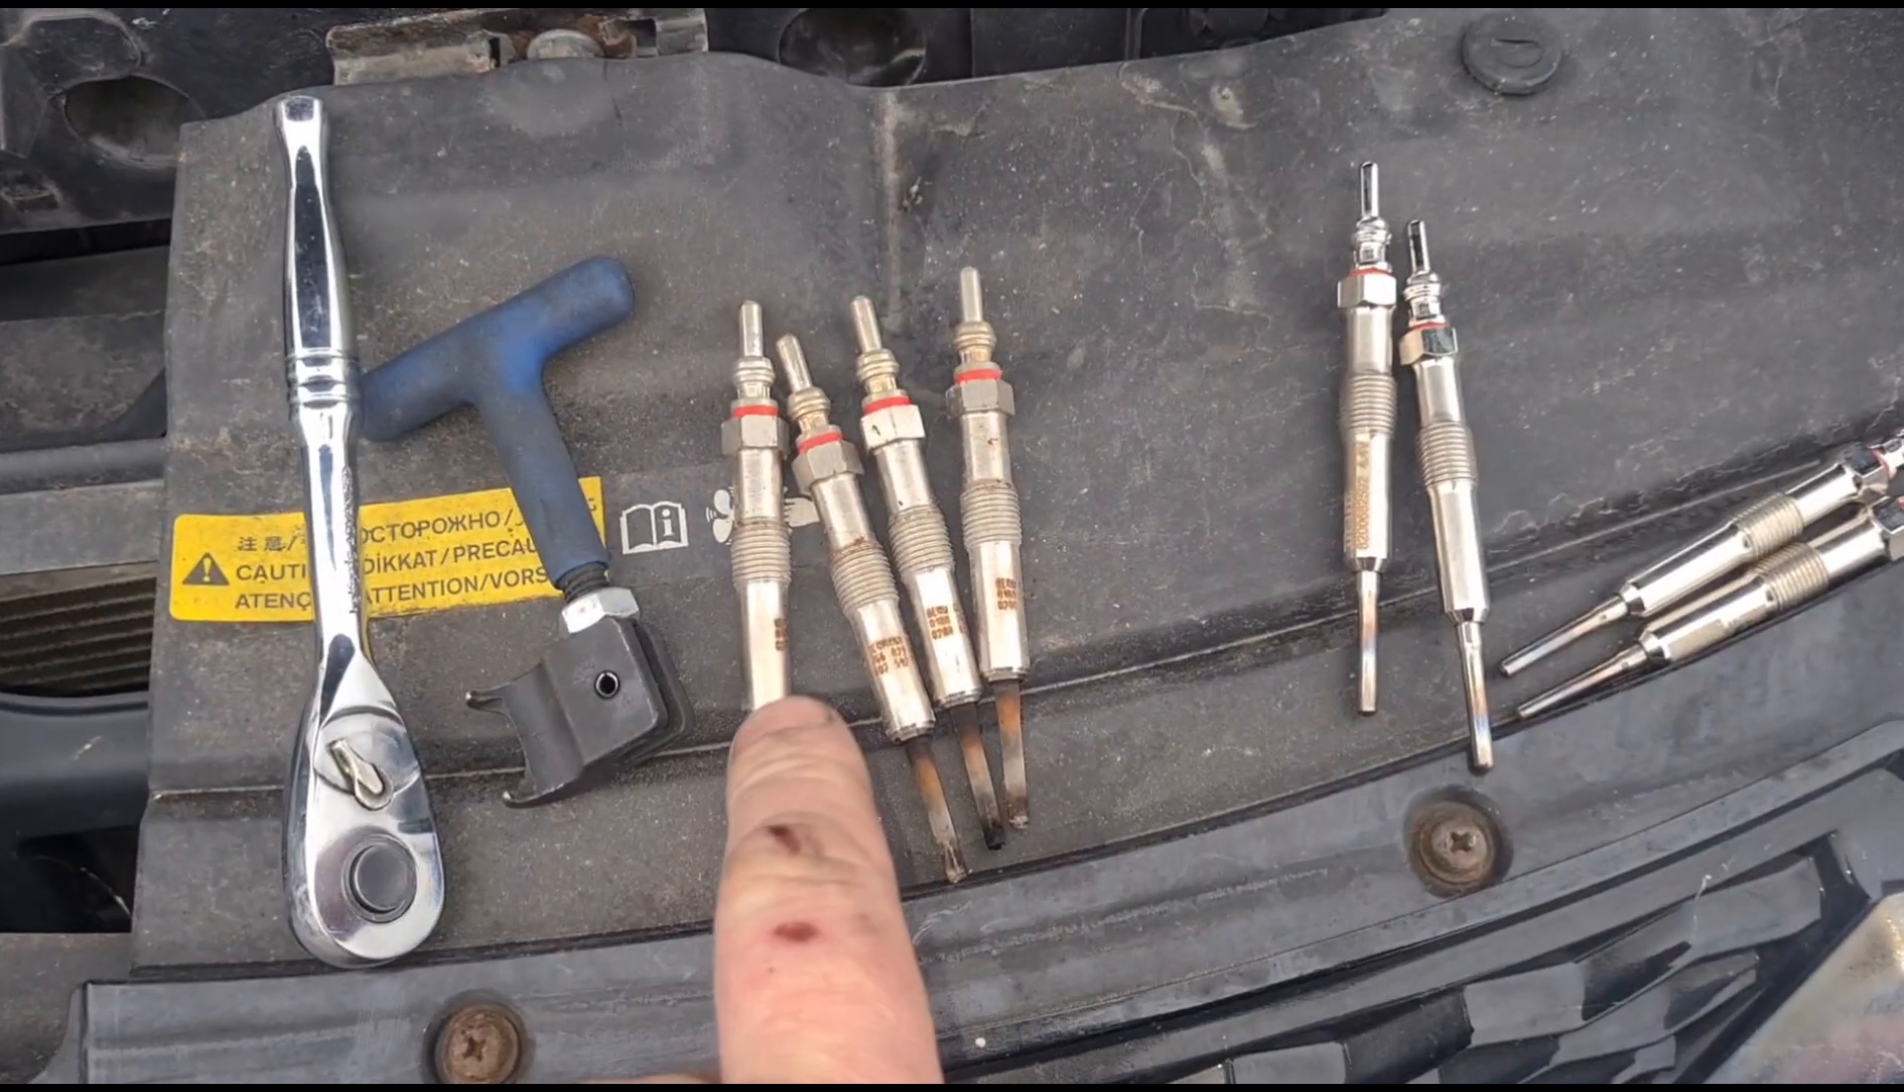Okay so we've got our four glow plugs out.